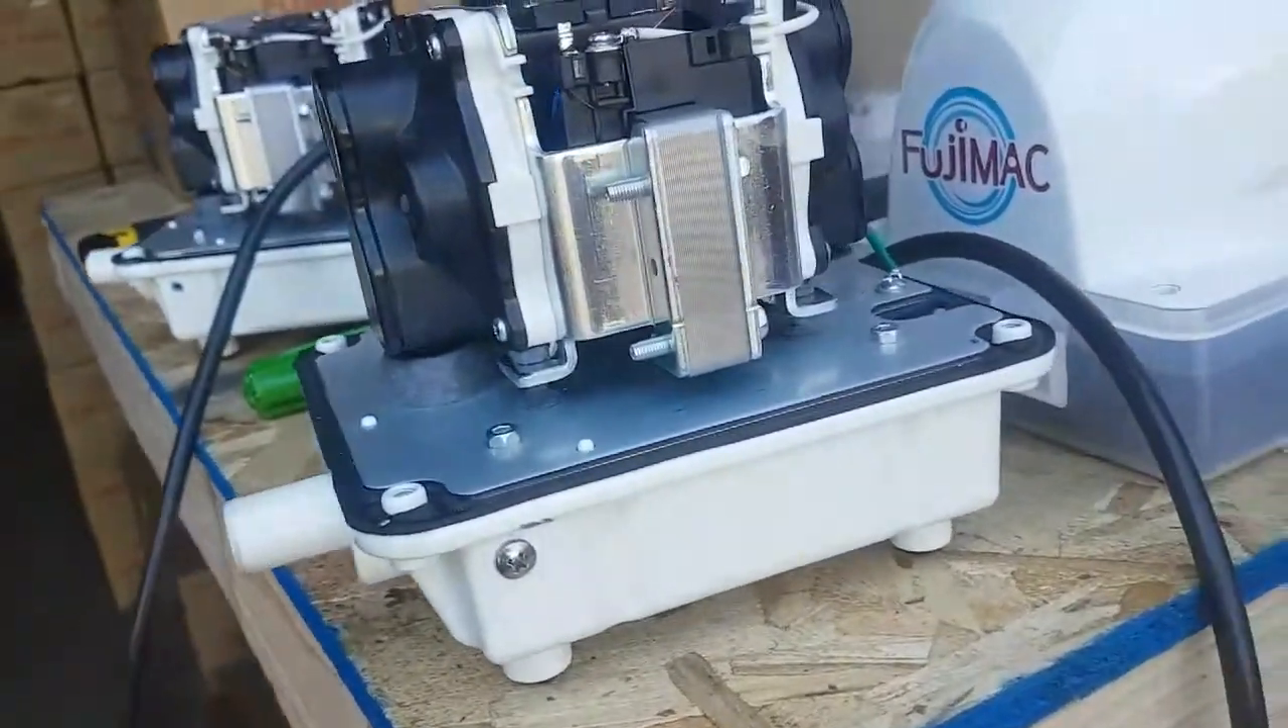So I've taken the housing off and it all looks good.